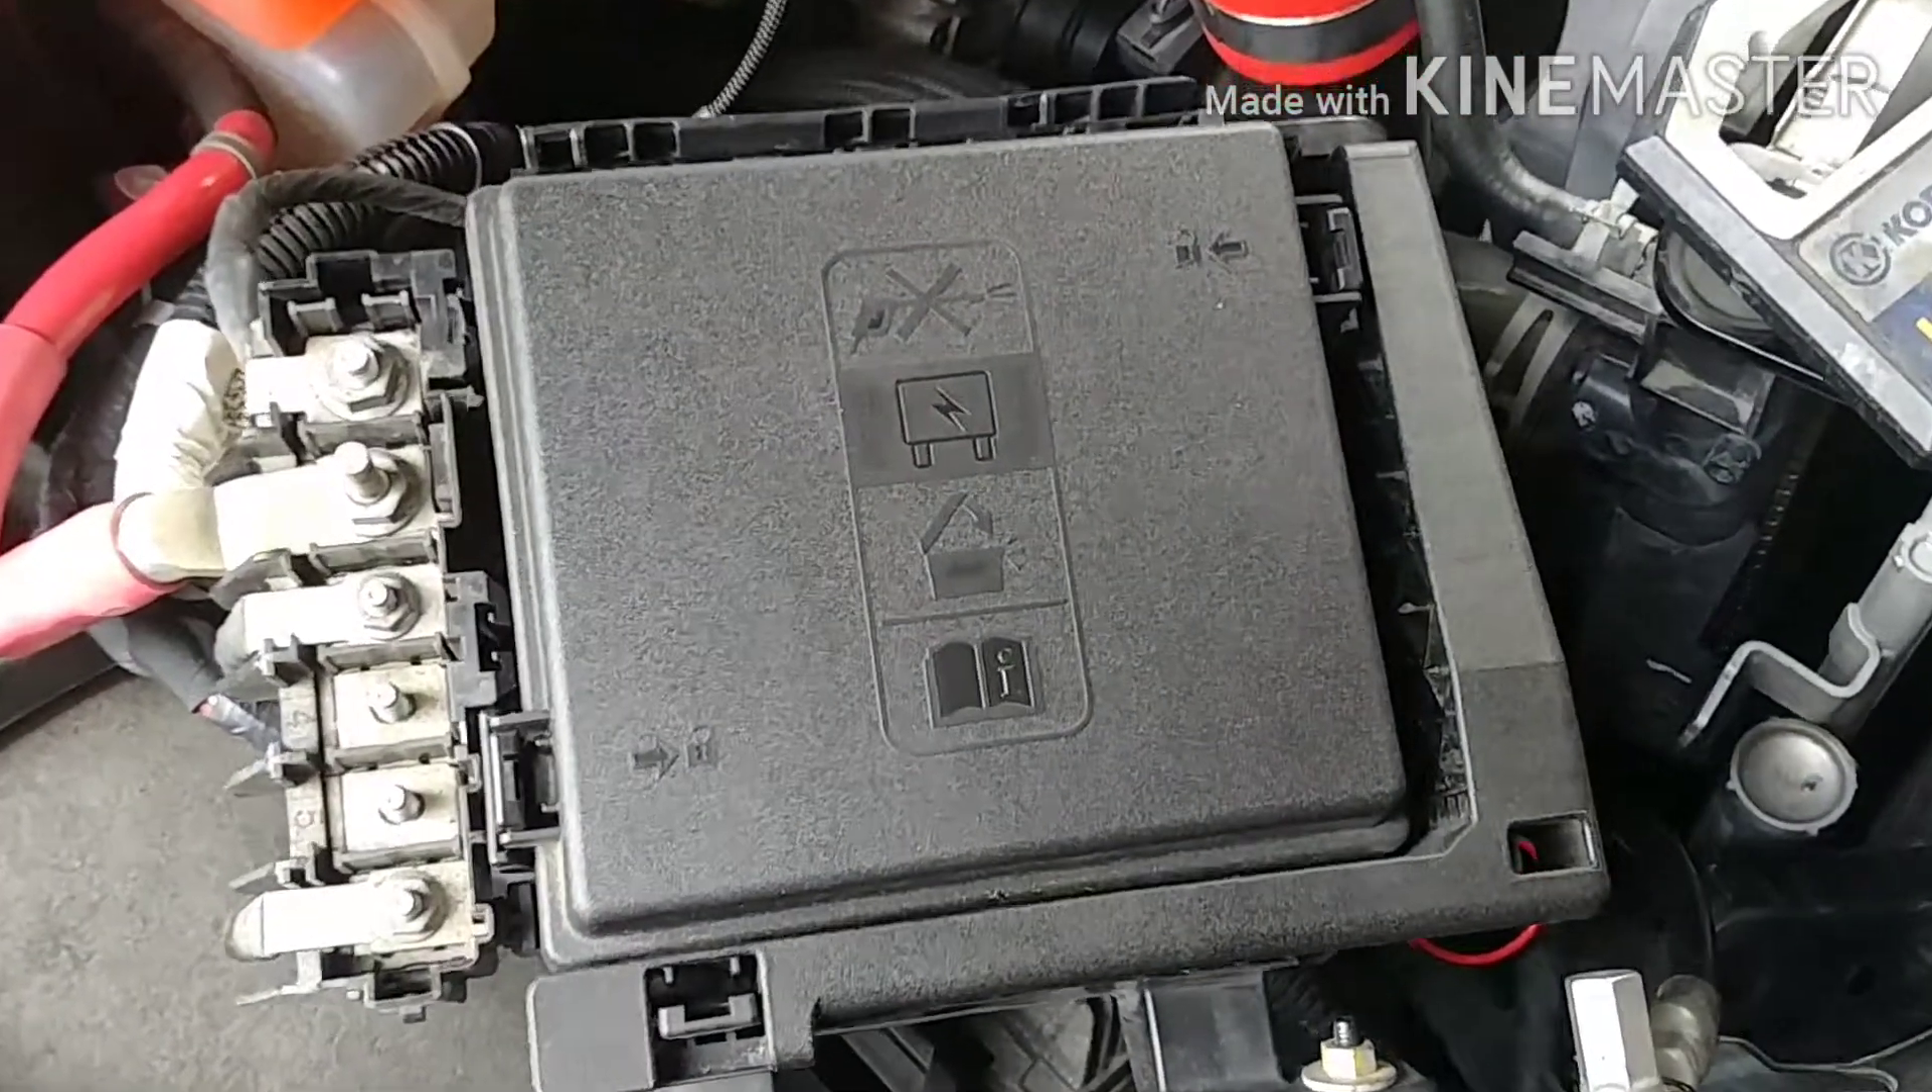Got the fuse block put all back together.